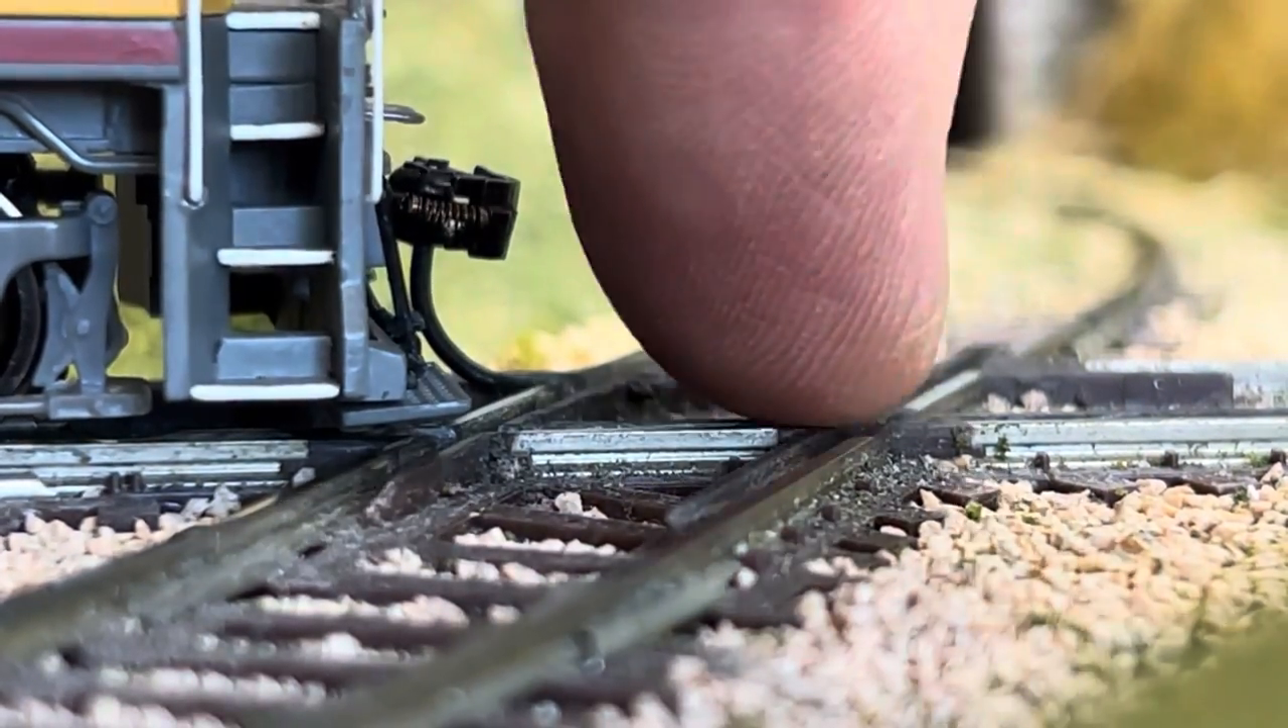Well, you can see that little tube hanging down from the coupler that's hitting the track. There's some slop in these couplers and when it hangs down, hits the track.